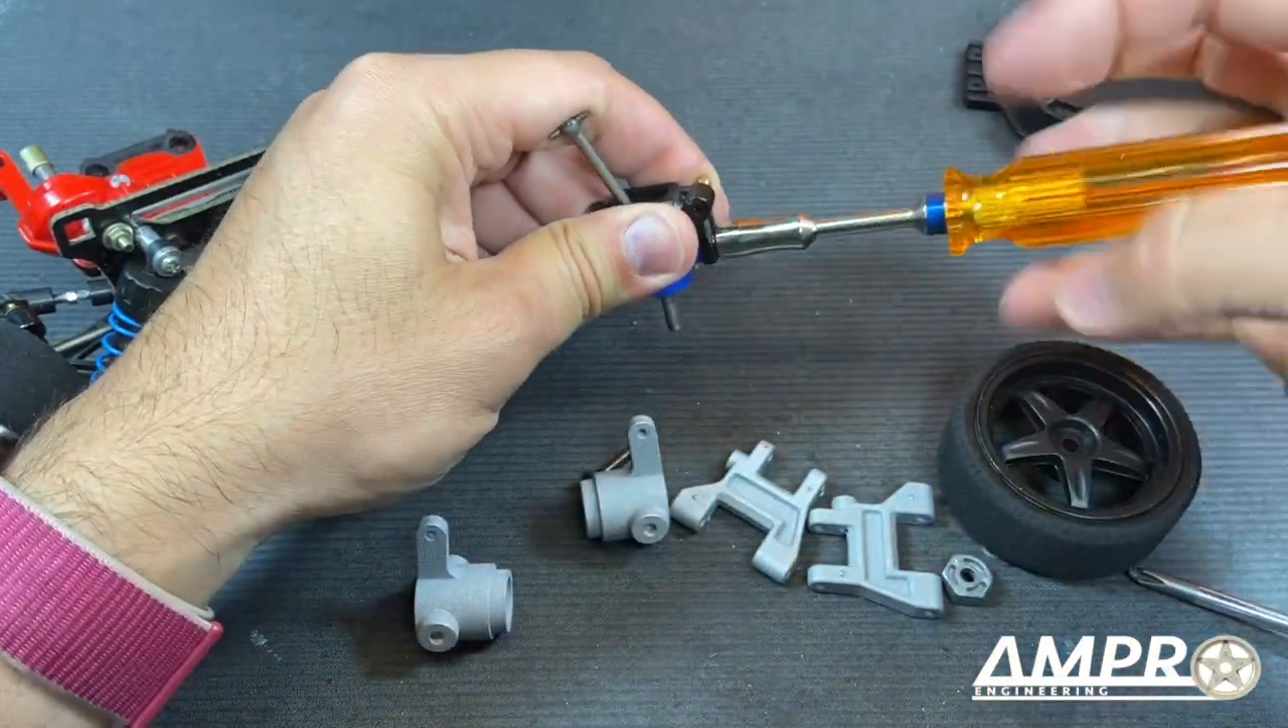We've got the hub off the car.